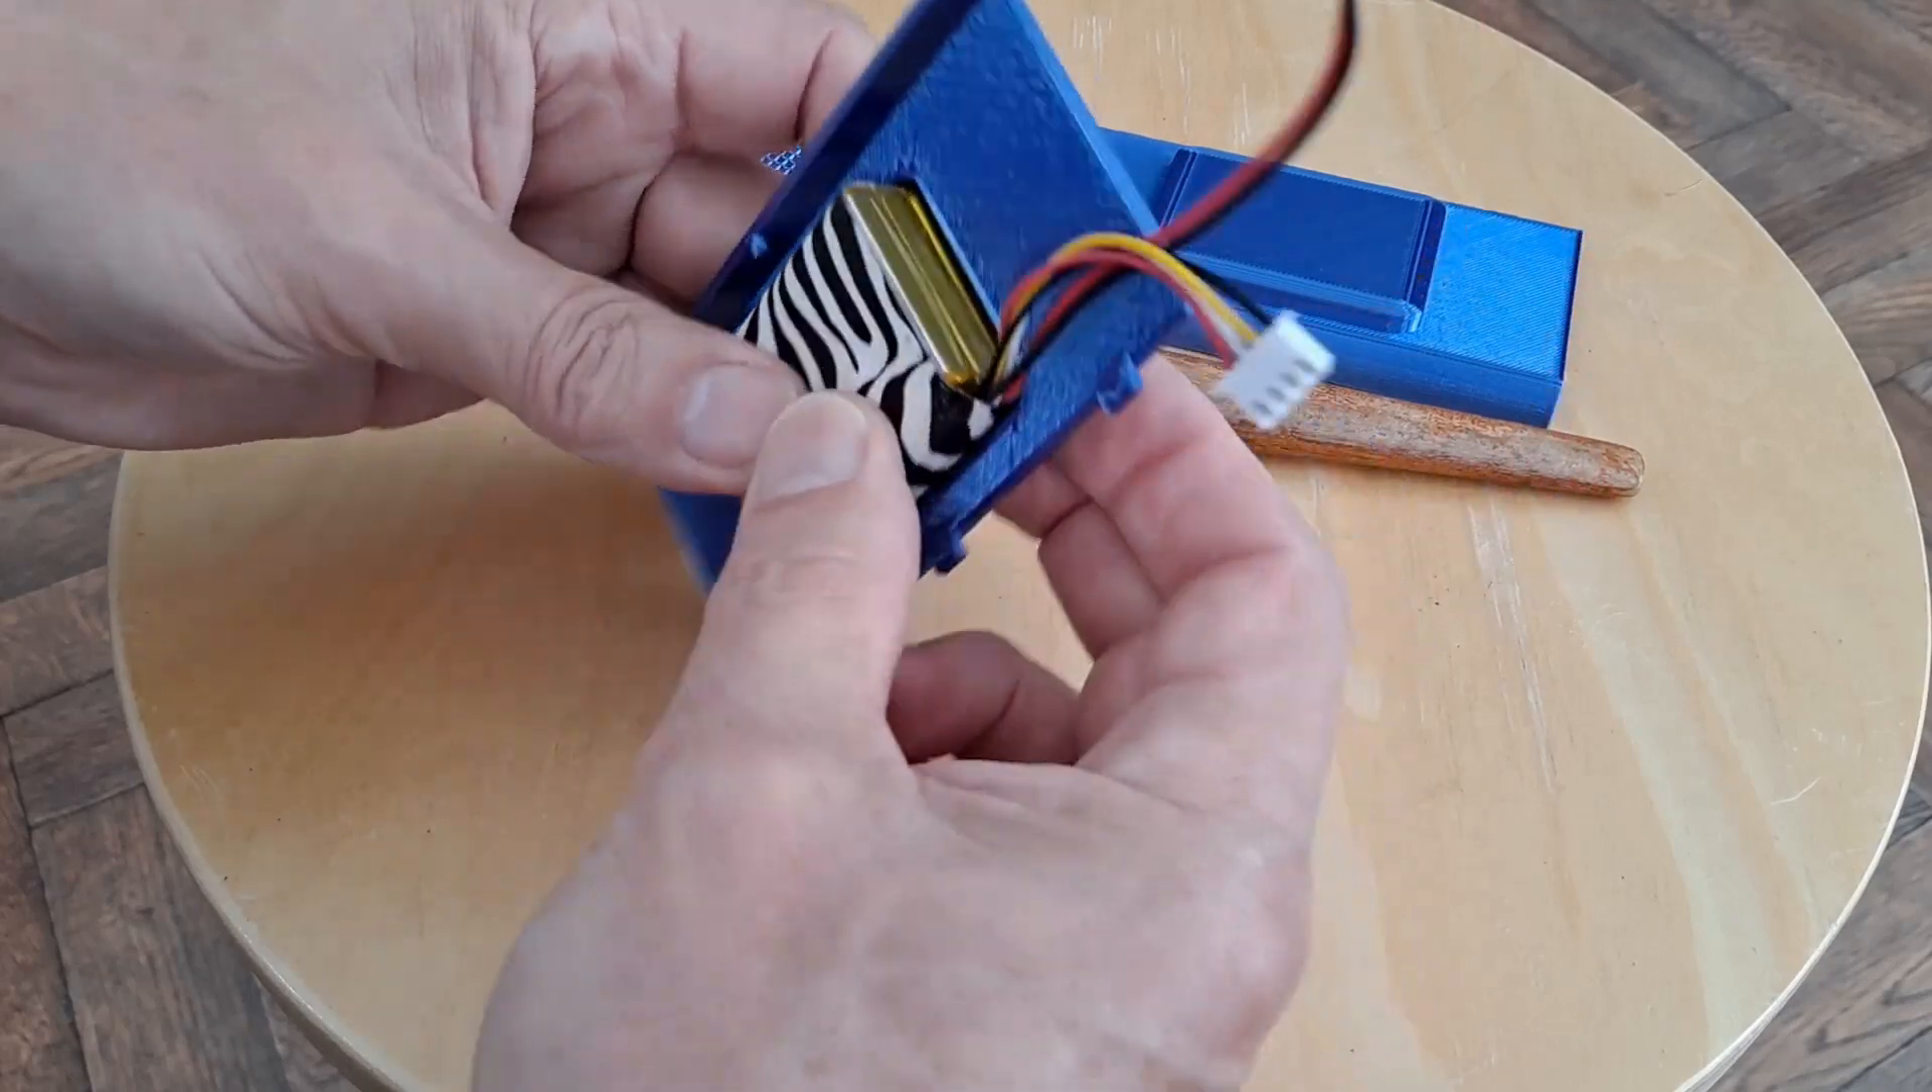Does the battery fit in there? Yes, it does fit in there.